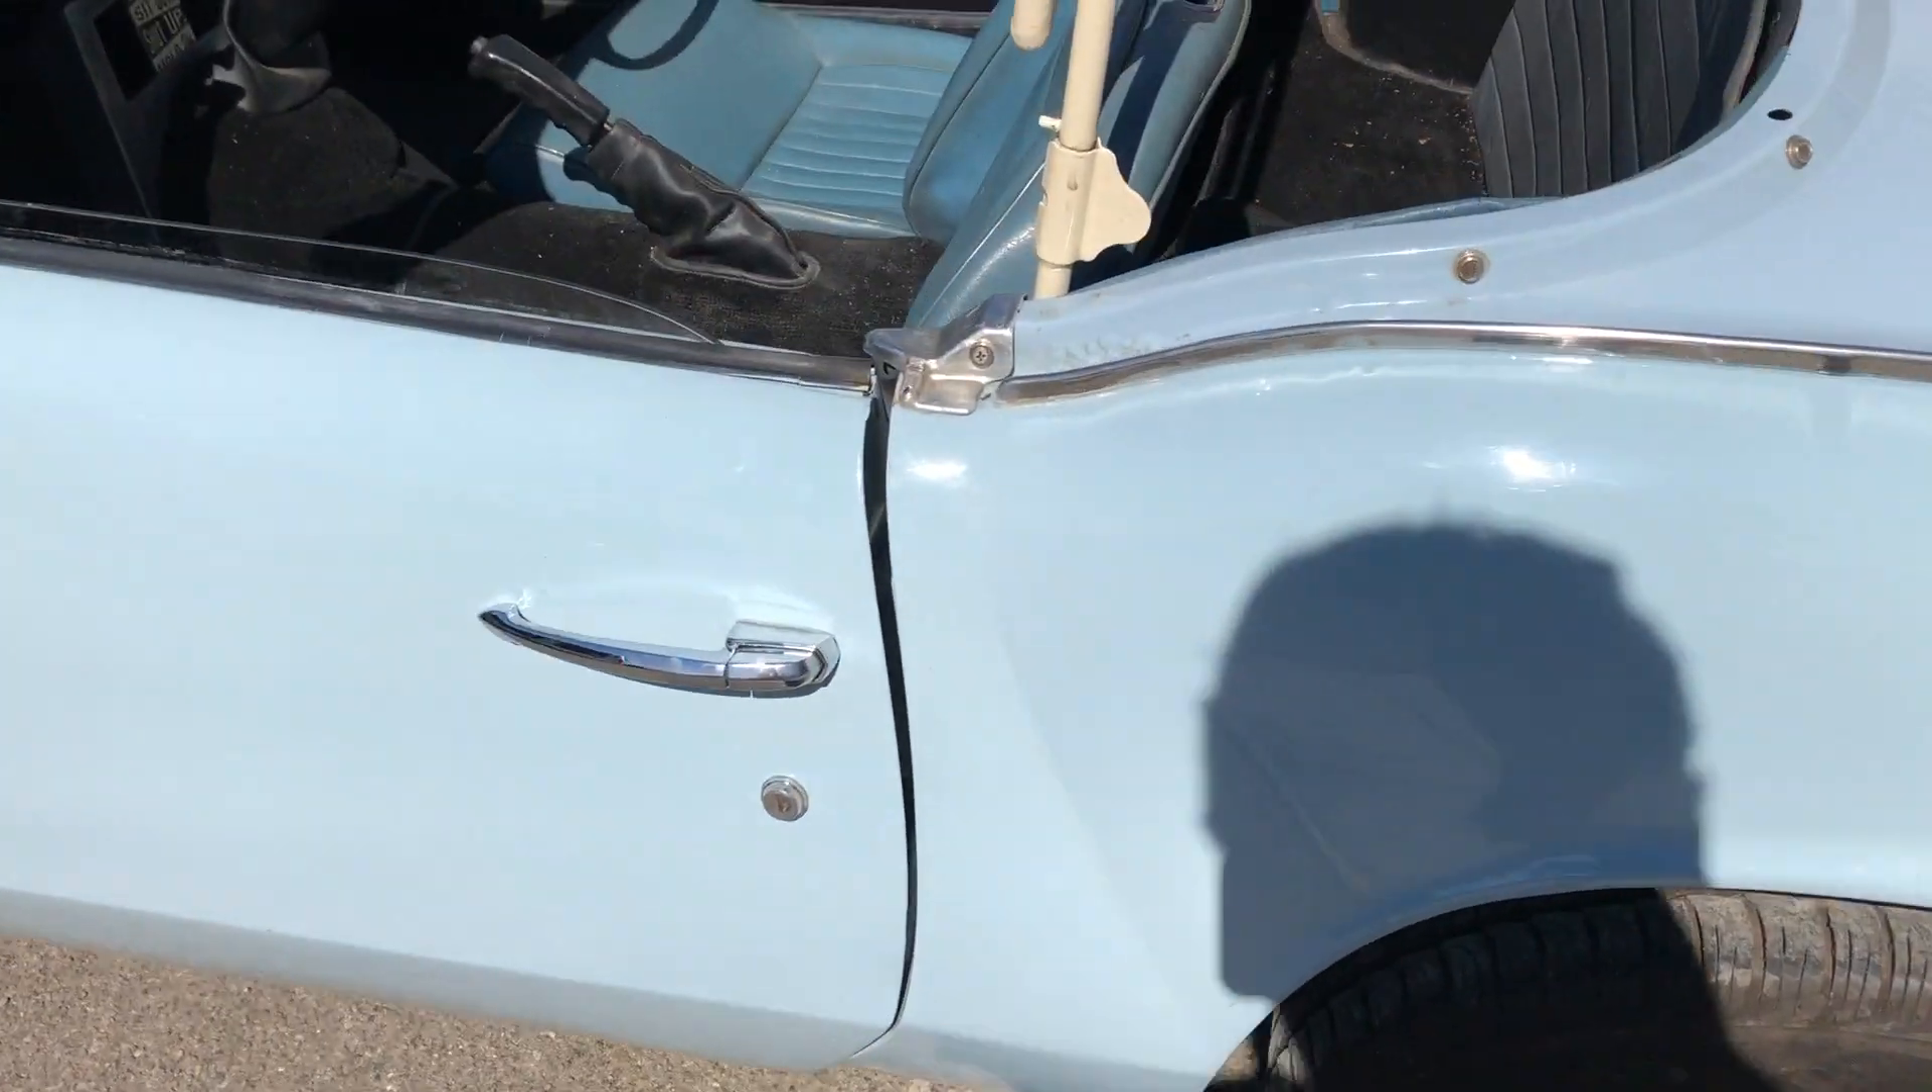This door isn't the best of fits and a bit of a gap at the top there.